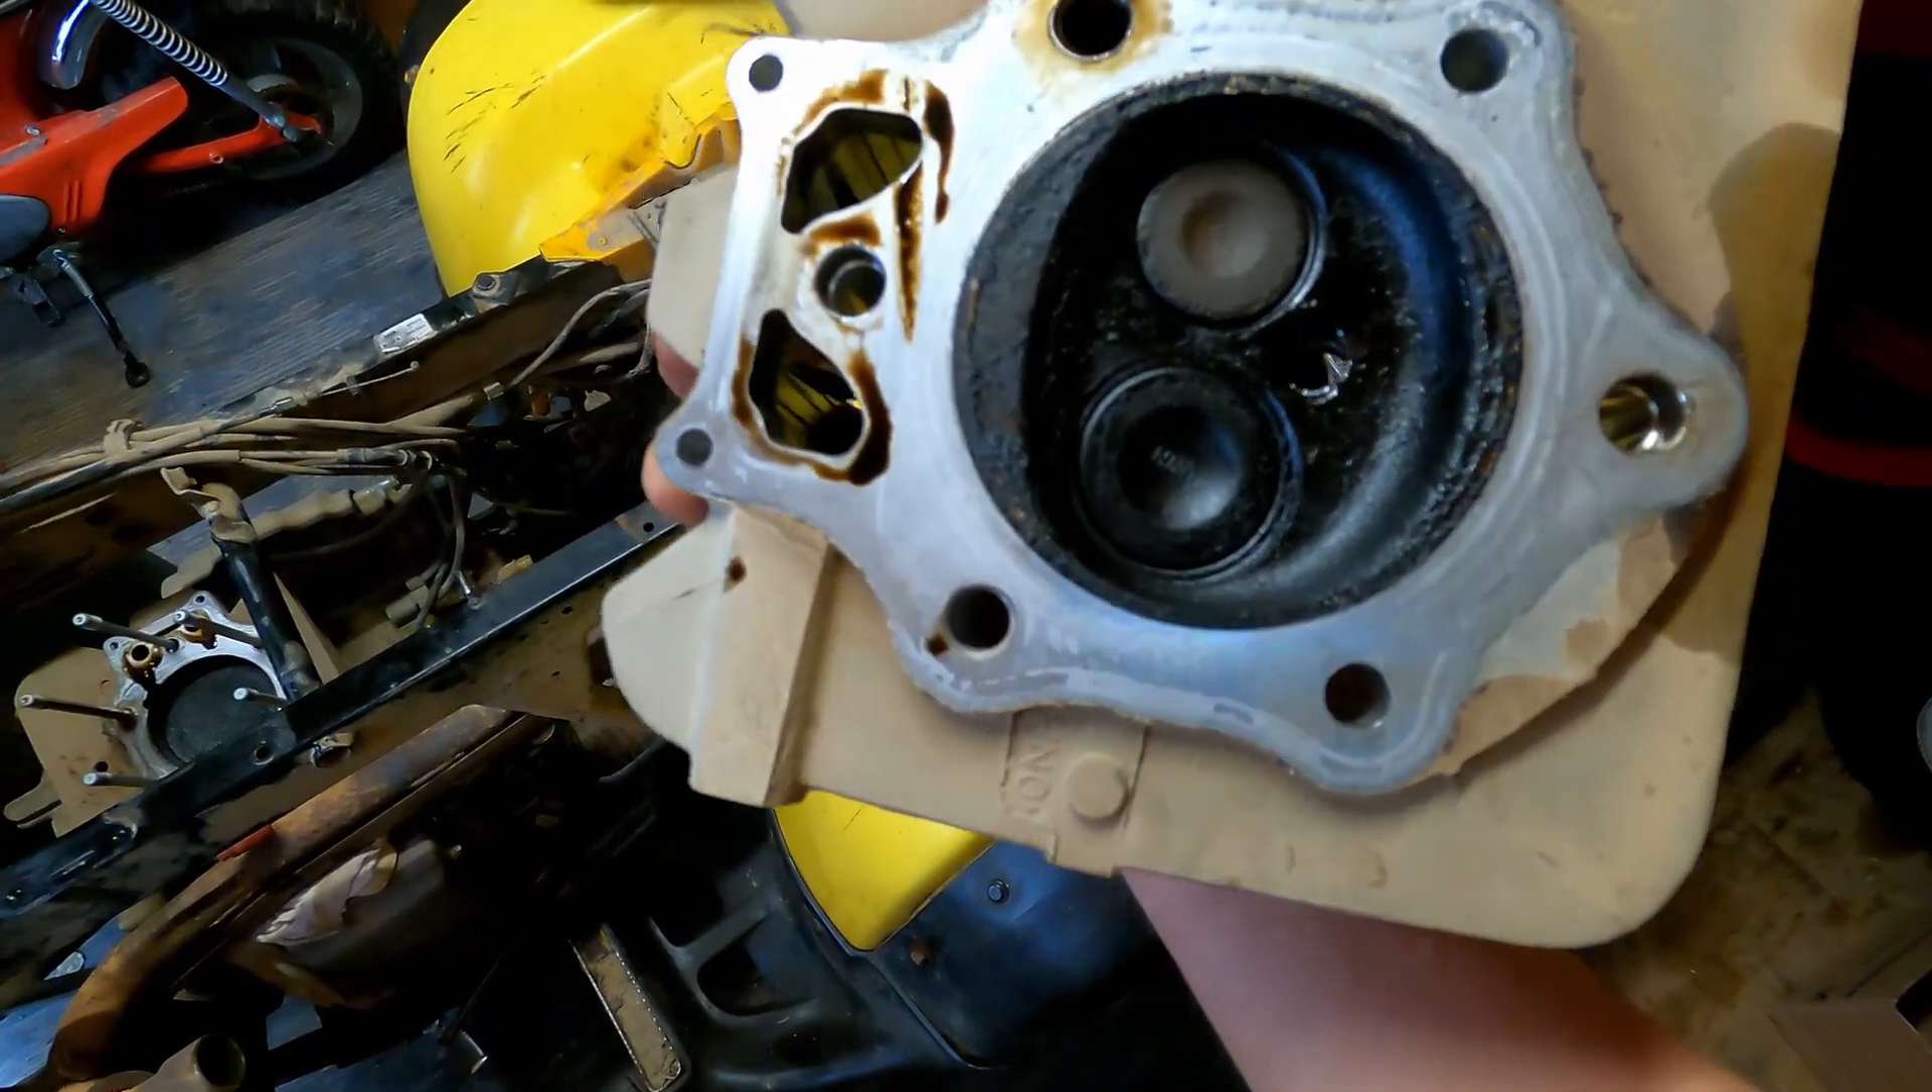All right, I got that top head off.